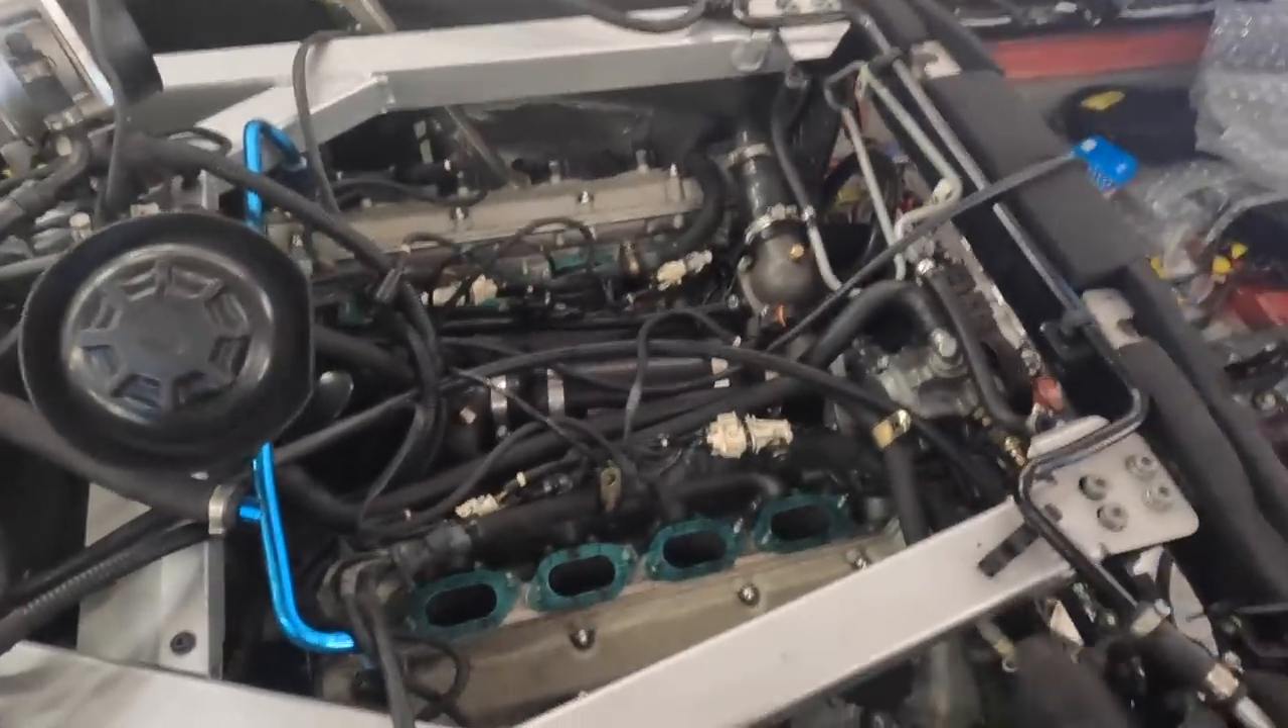Okay, we have a fresh set of gaskets on for the plenum chamber.